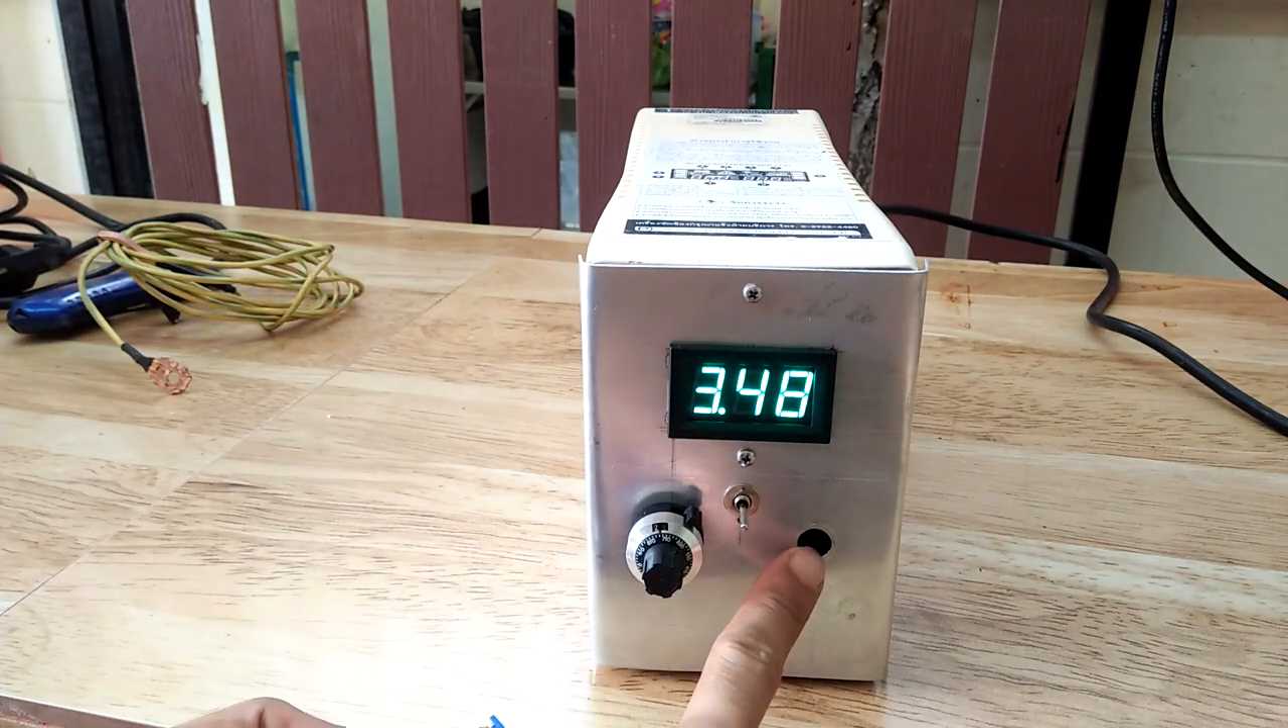You will also notice that the front panel of this PC UPS now have an aluminum sheet.